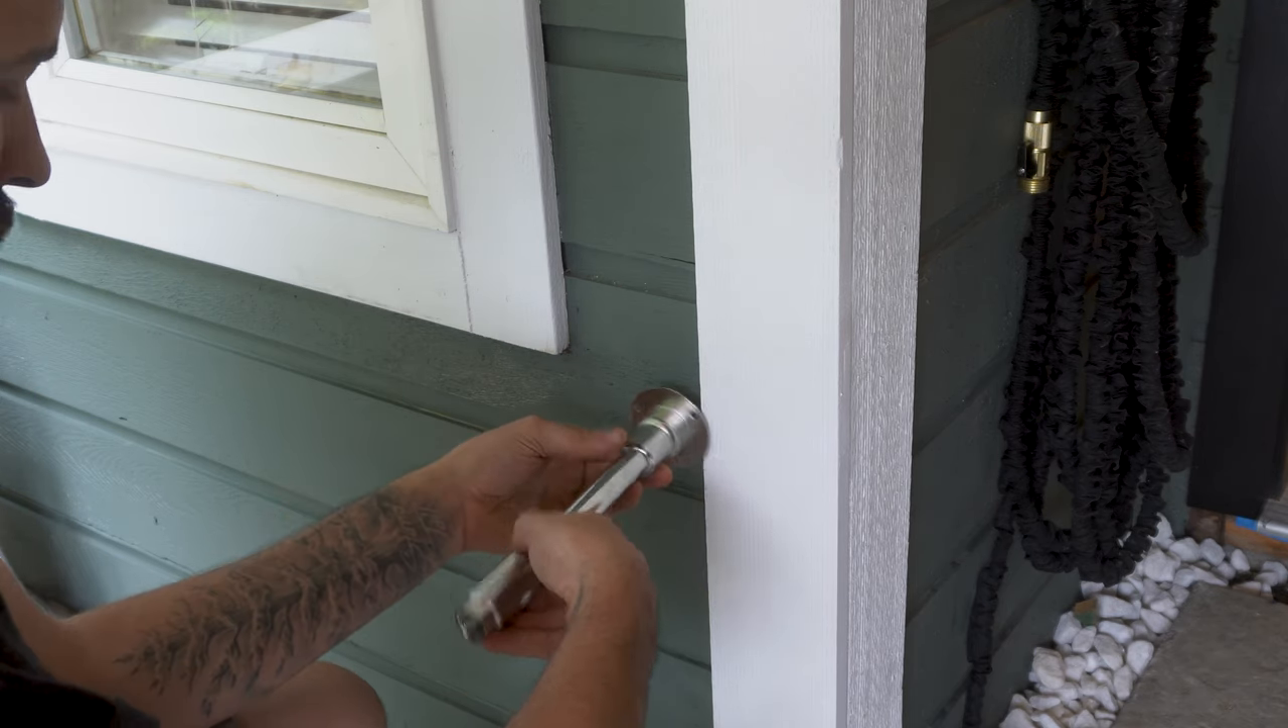The existing hose bib was a little bit close to the trim and i had no room in the wall to move it left or right.